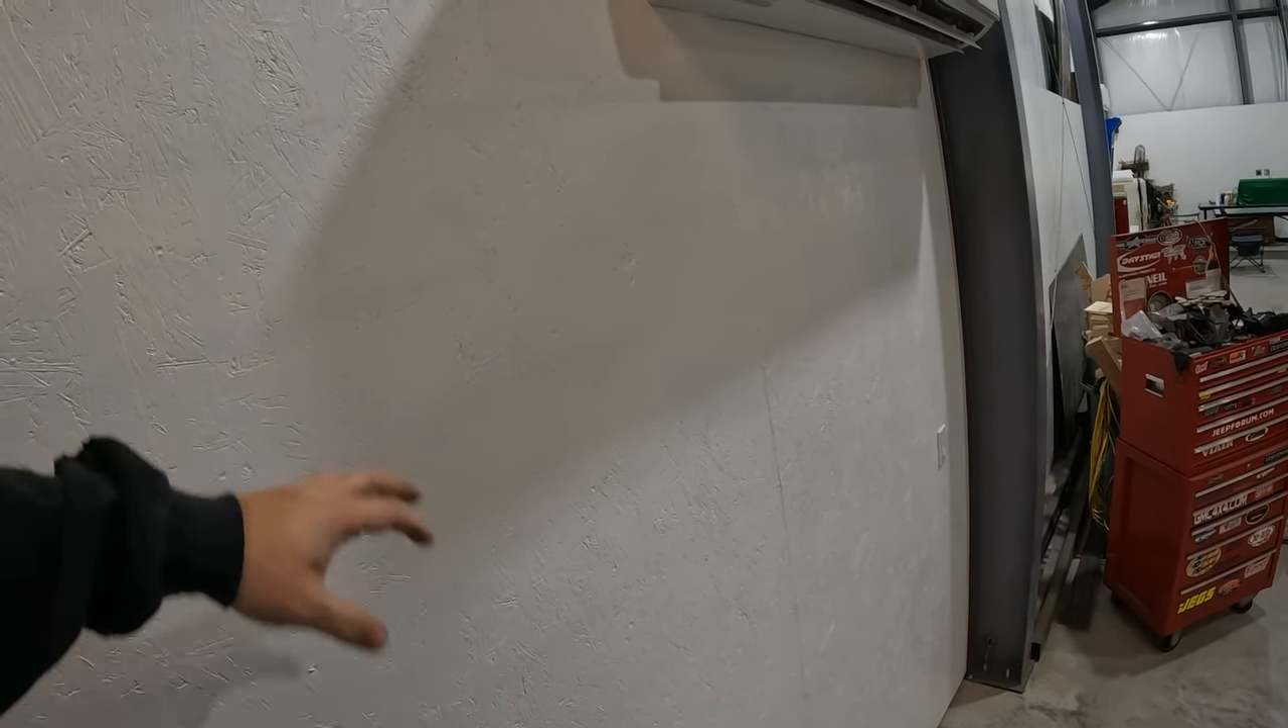Yeah, I still need to put a handrail on this wall.